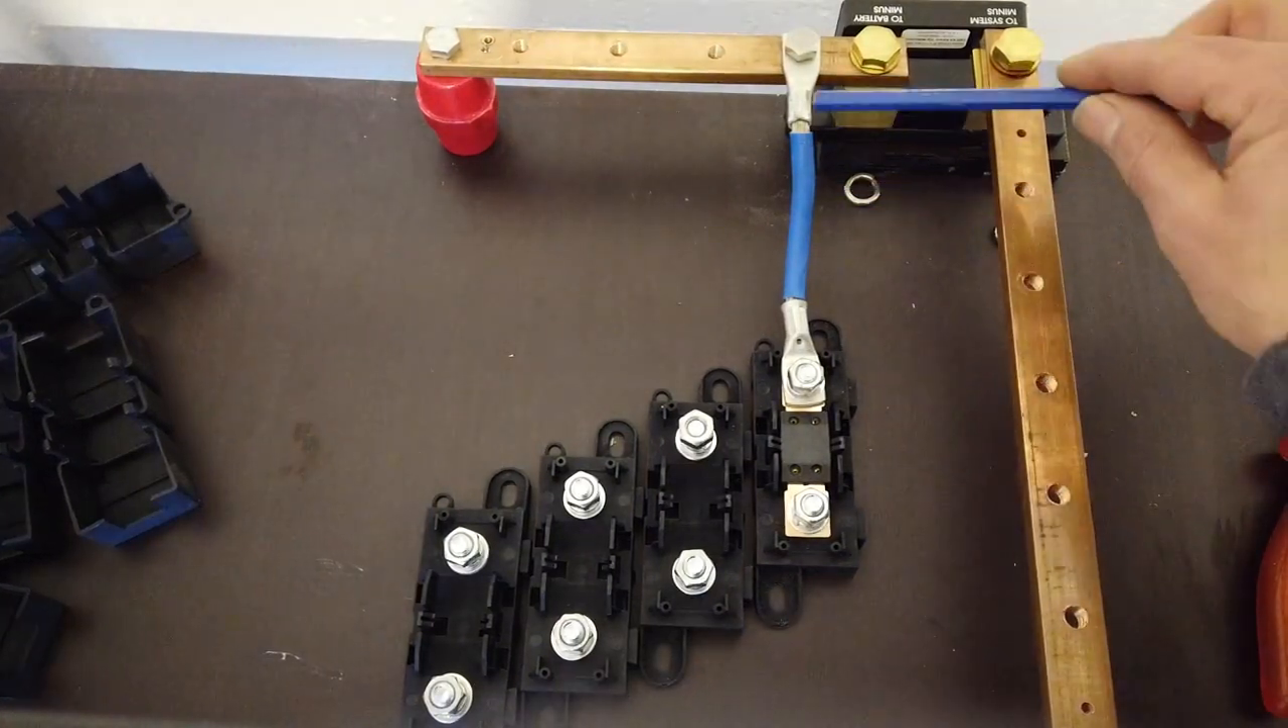The first cable is connected towards the busbar.